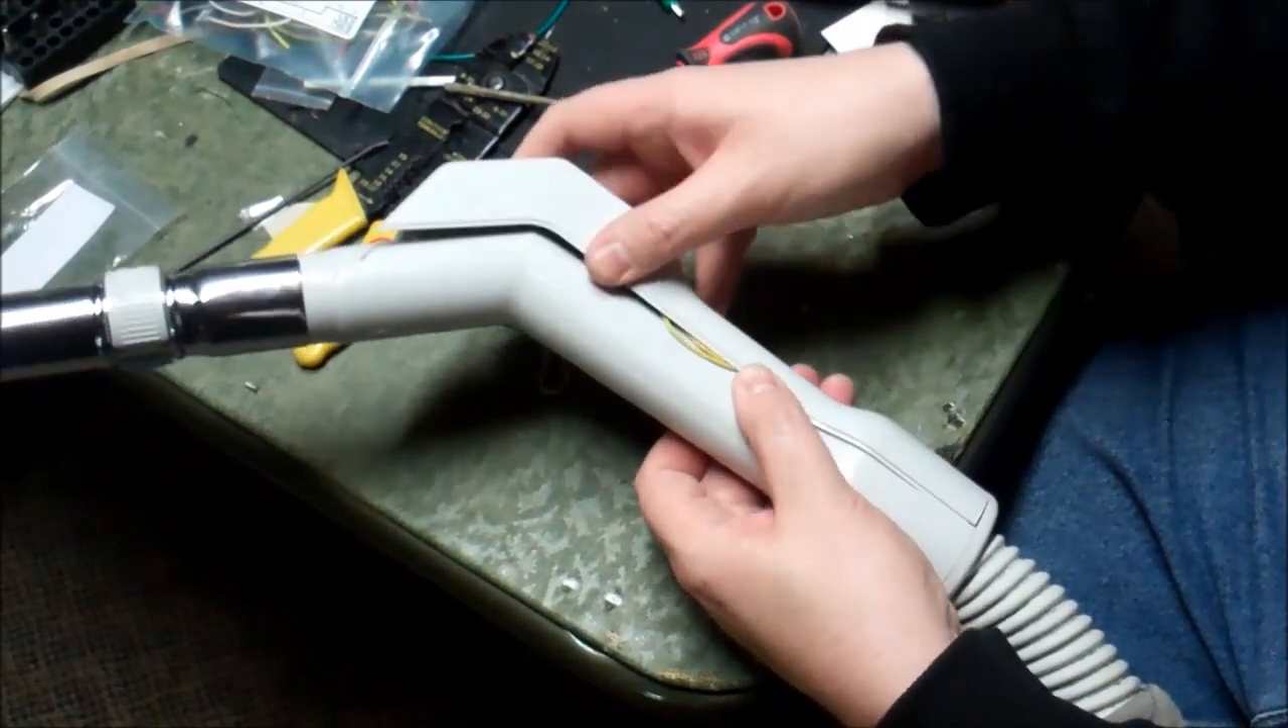This plastic isn't lining up as well as I want it to, so maybe it's because there's a wire stuck there. Sure enough, there is.